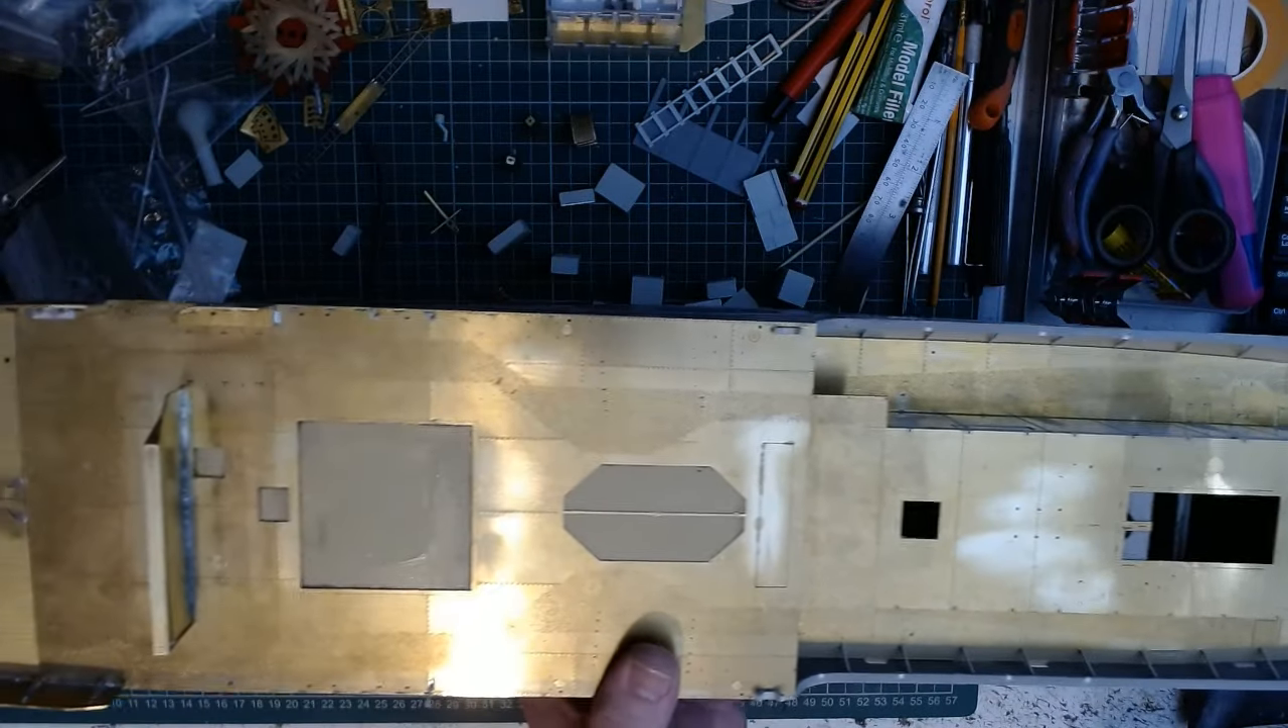I've added those additional plate parts there with the sort of planking detail on that sit over the top of the existing deck, which was glued on previously.